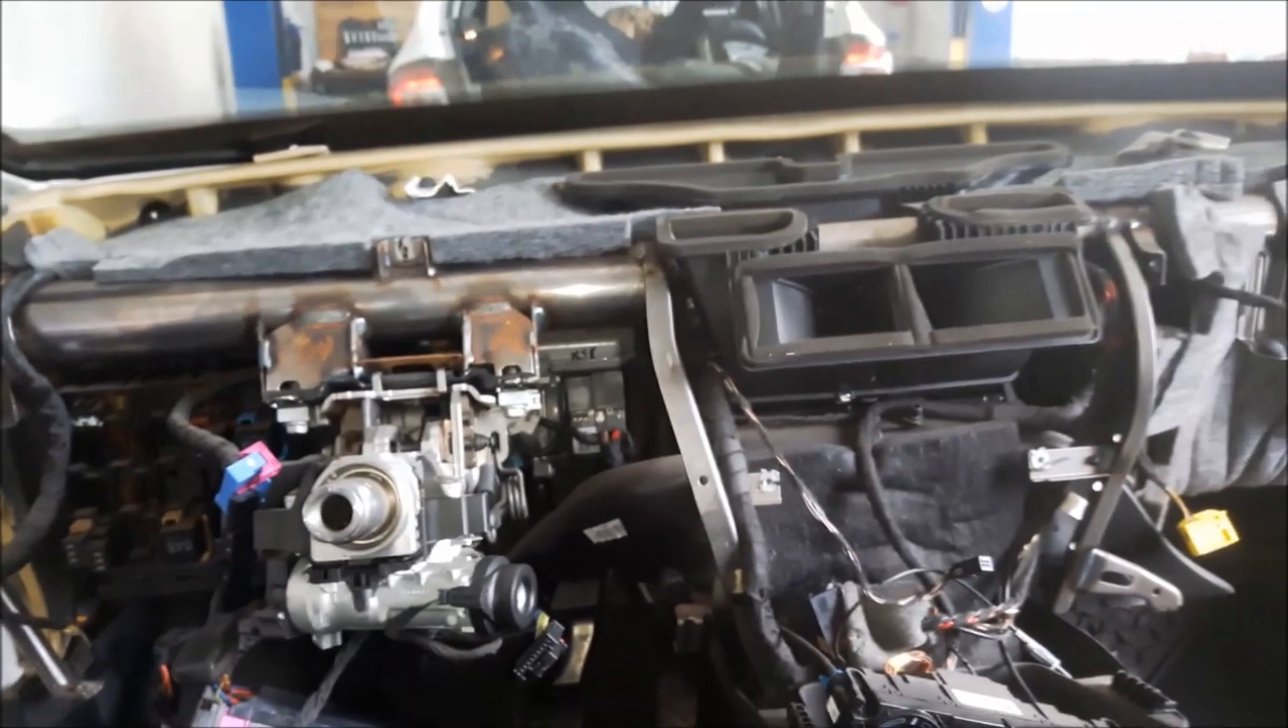Now the dashboard has been removed.